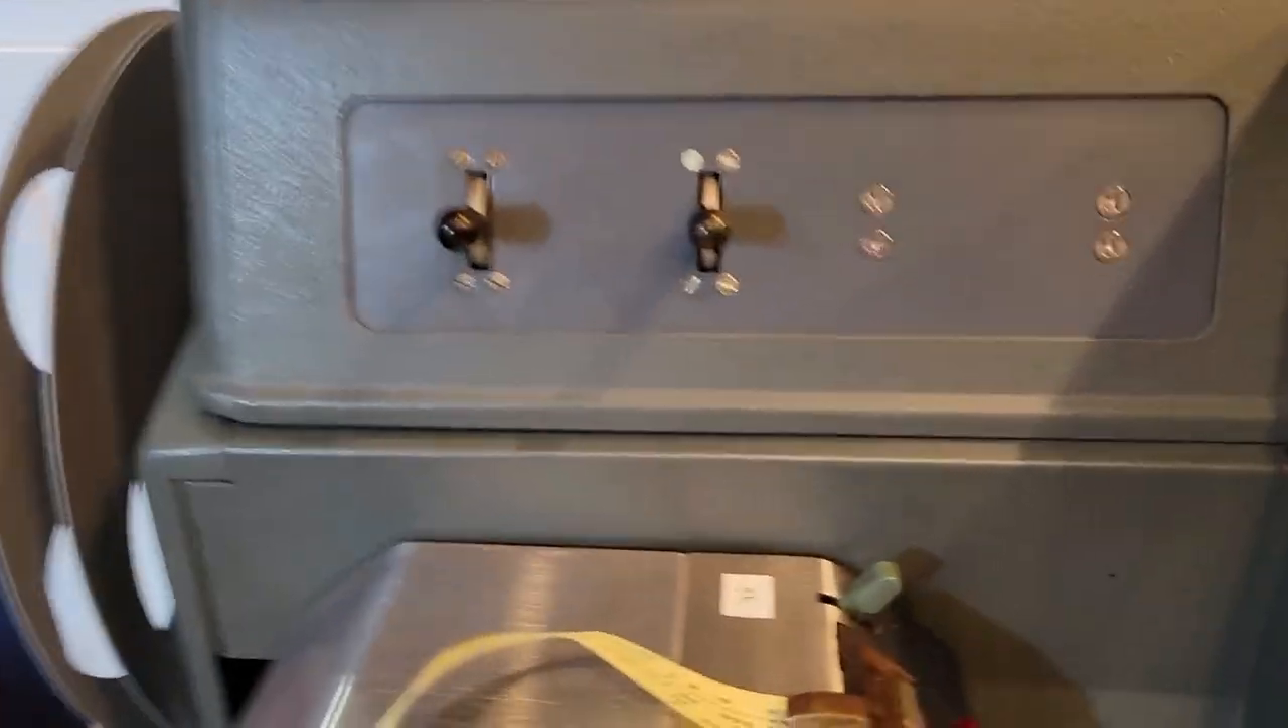Well, folks, there it is, the new control panel, all ready to go, all installed.